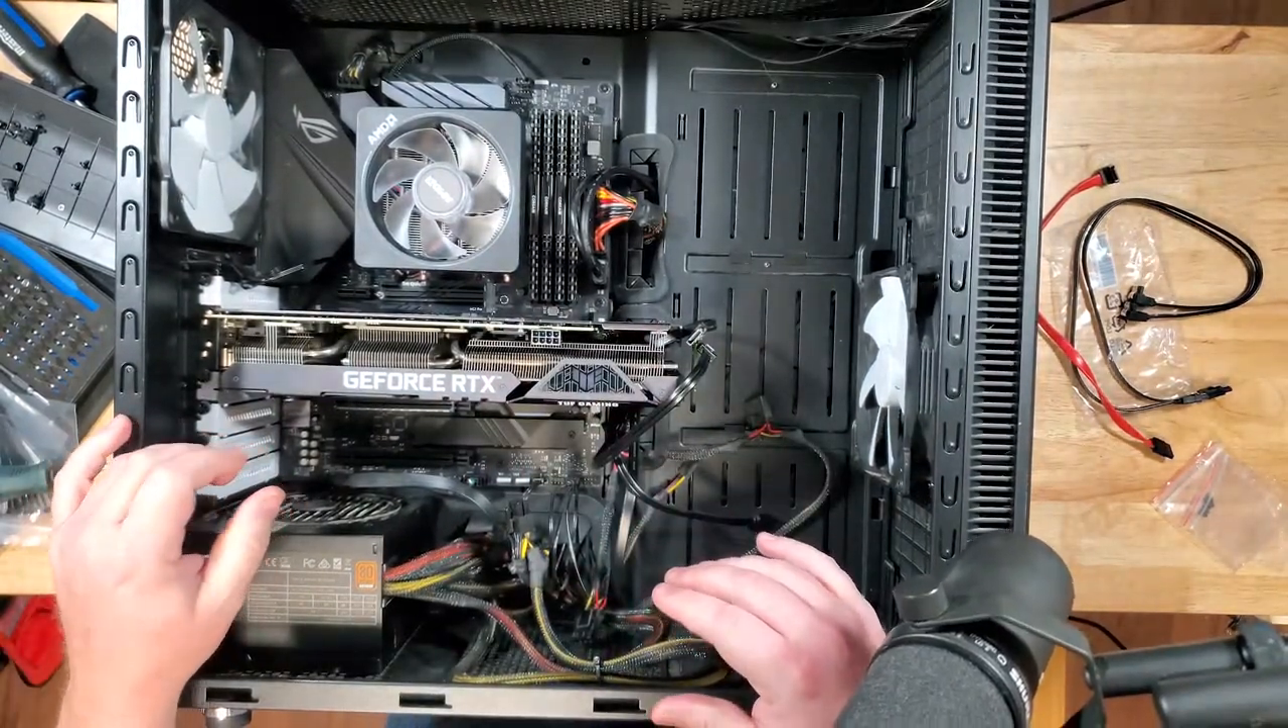And that graphics card is installed.